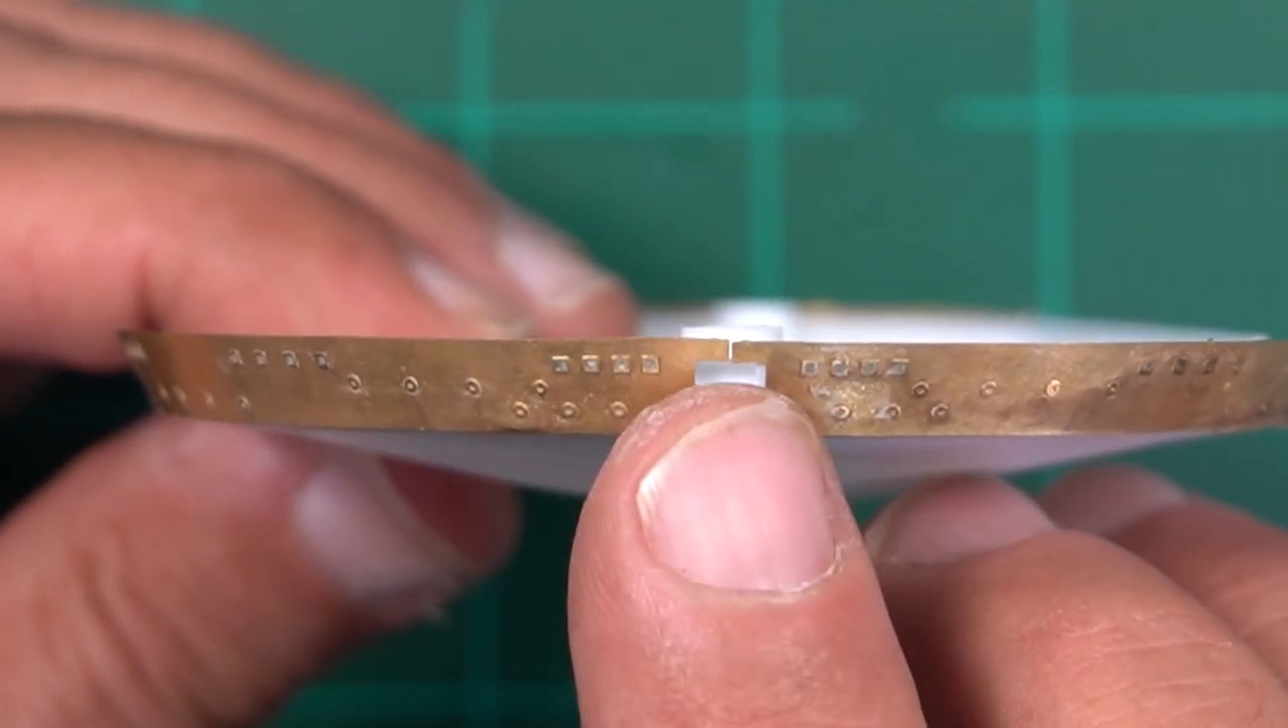When I put this side on there's still a little bit of a gap.